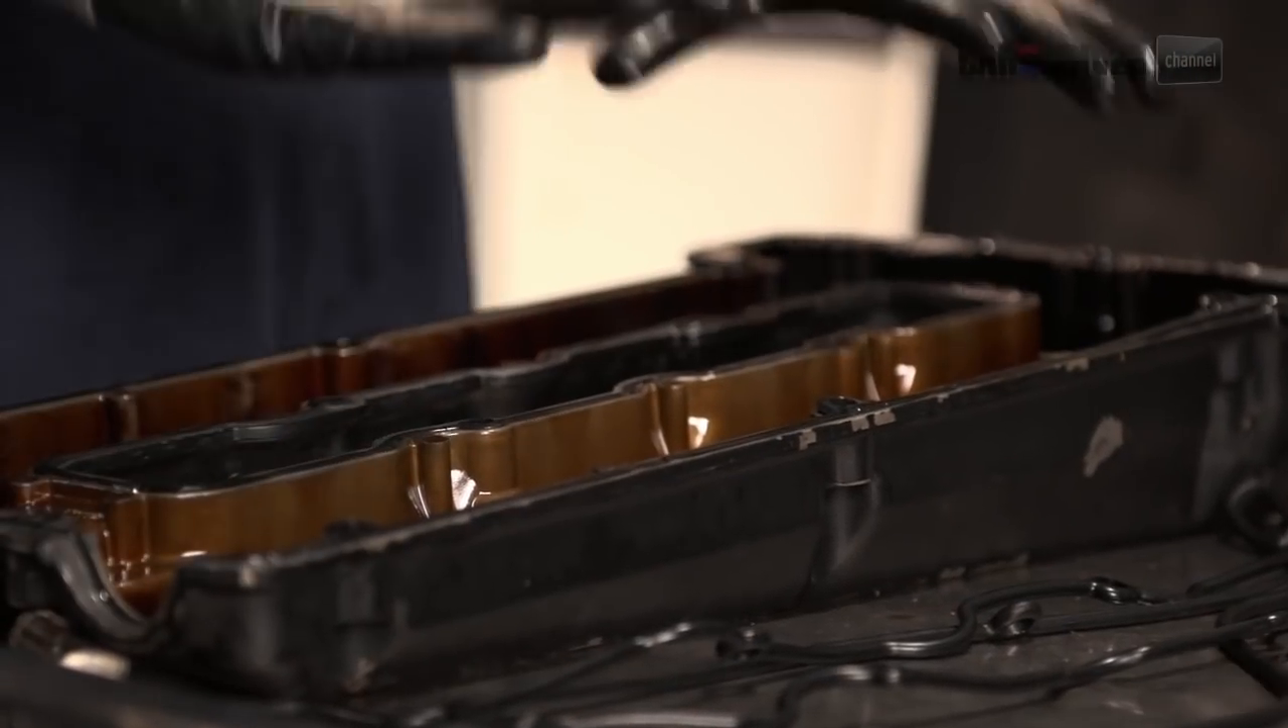So we've got our valve off and on the table upside down.